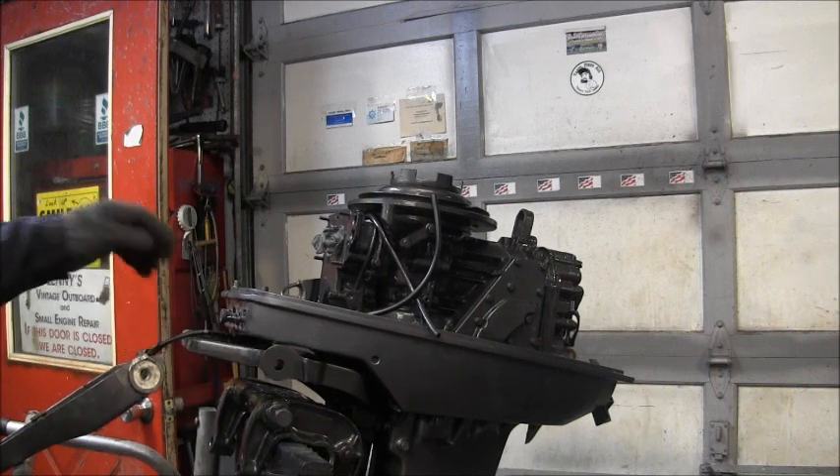Got the power head back on.